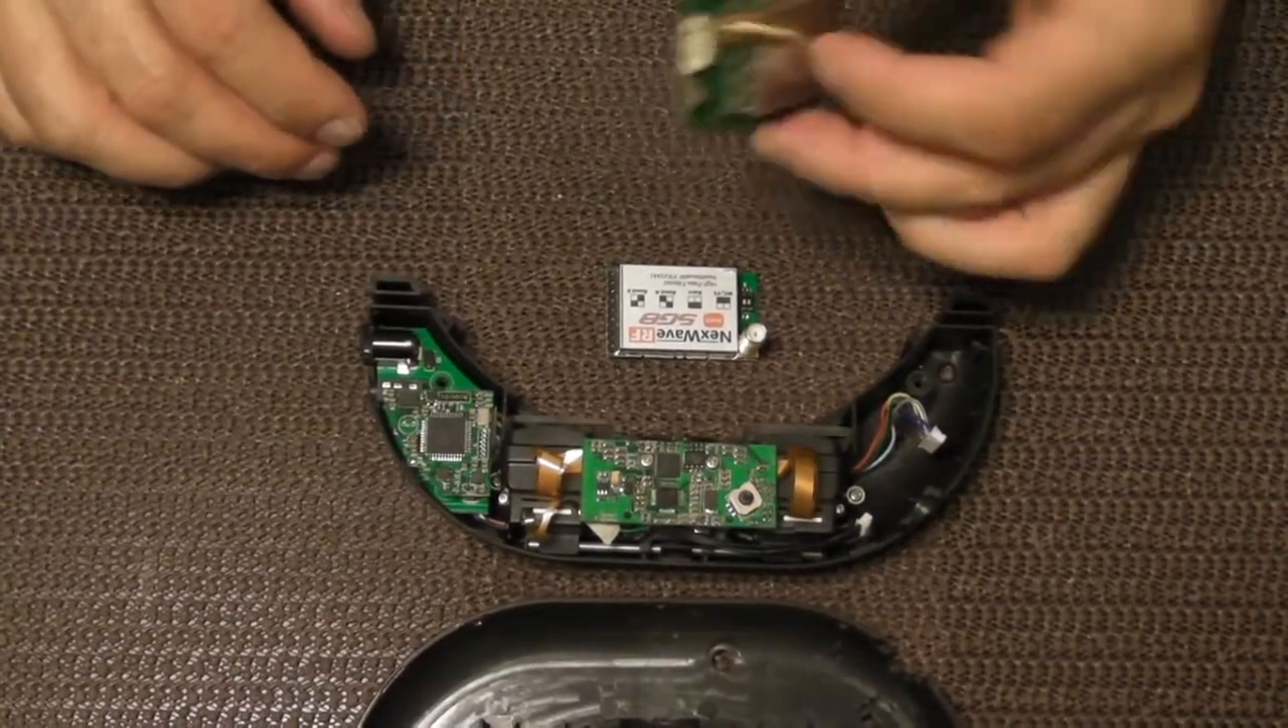So basically what I've got here is I've opened up the goggles right here and I've taken this module out.